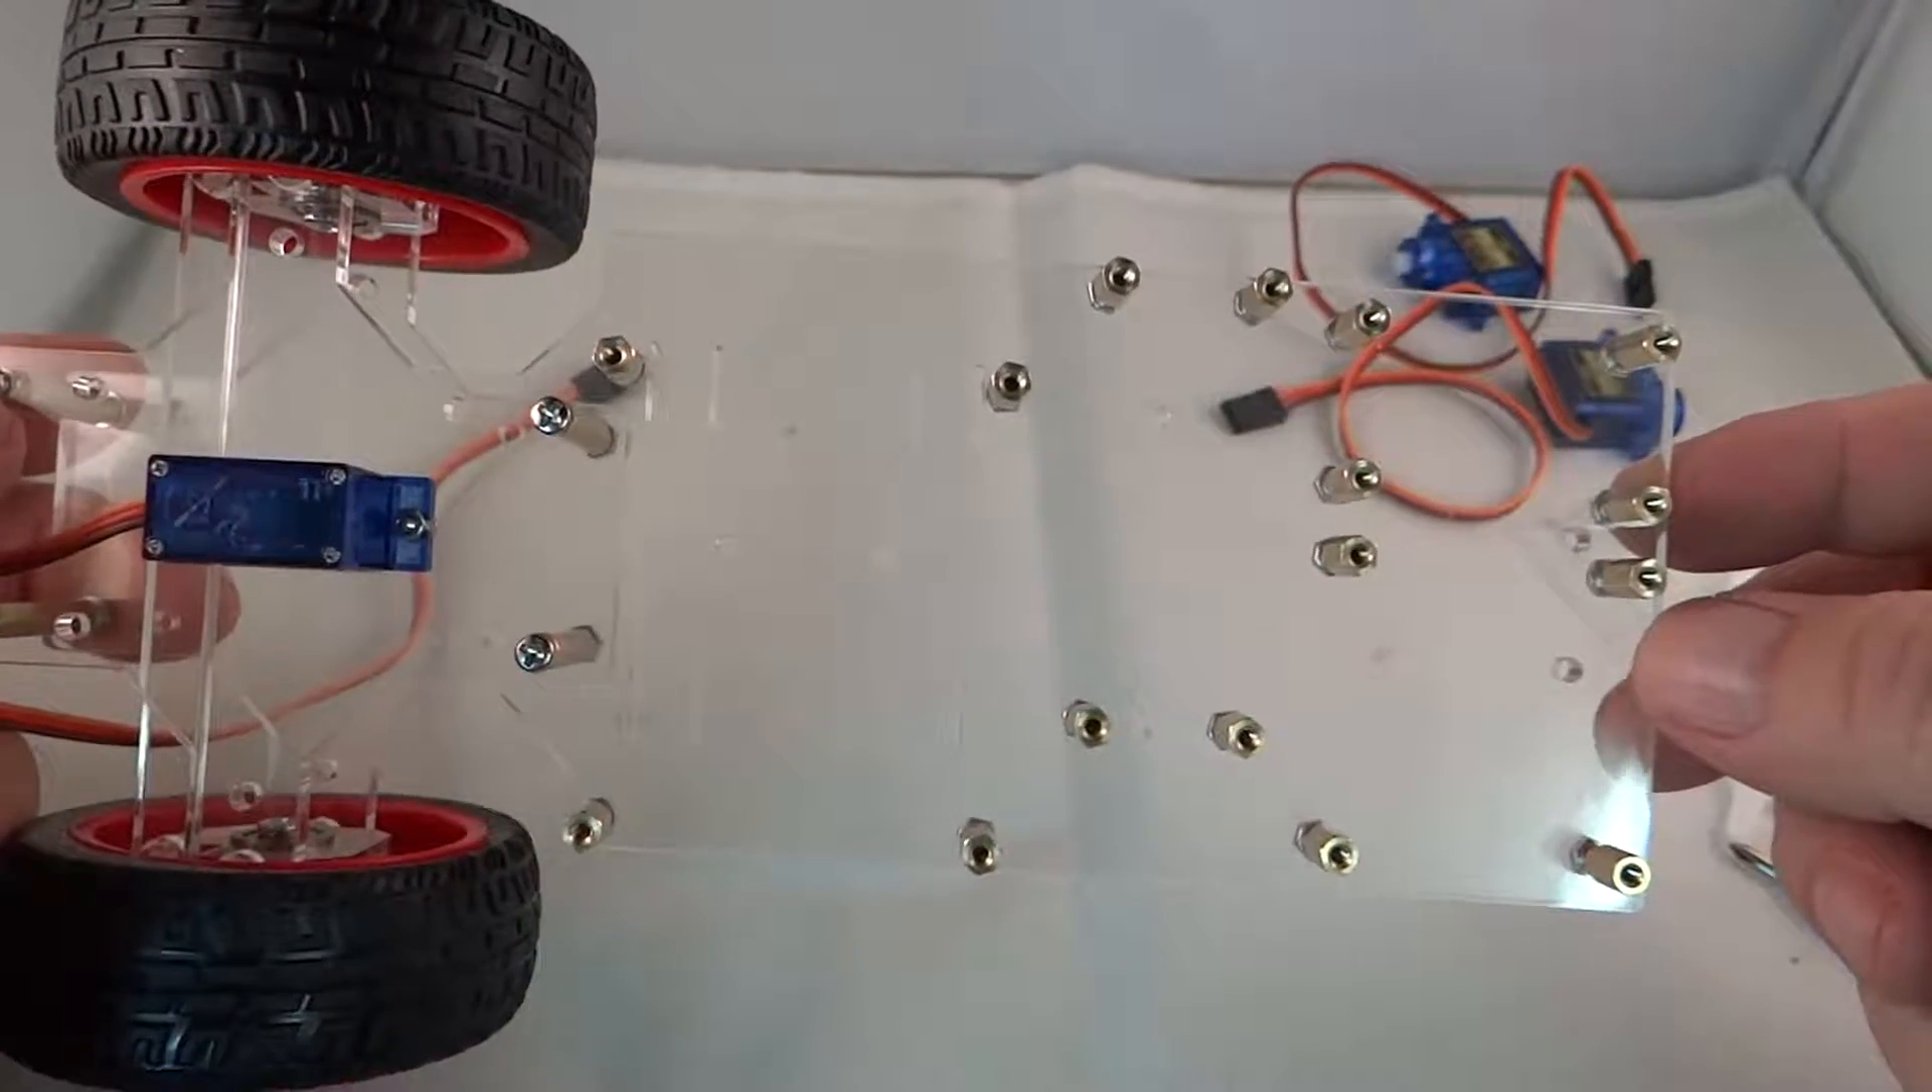You can see that I have the 16 standoffs in.